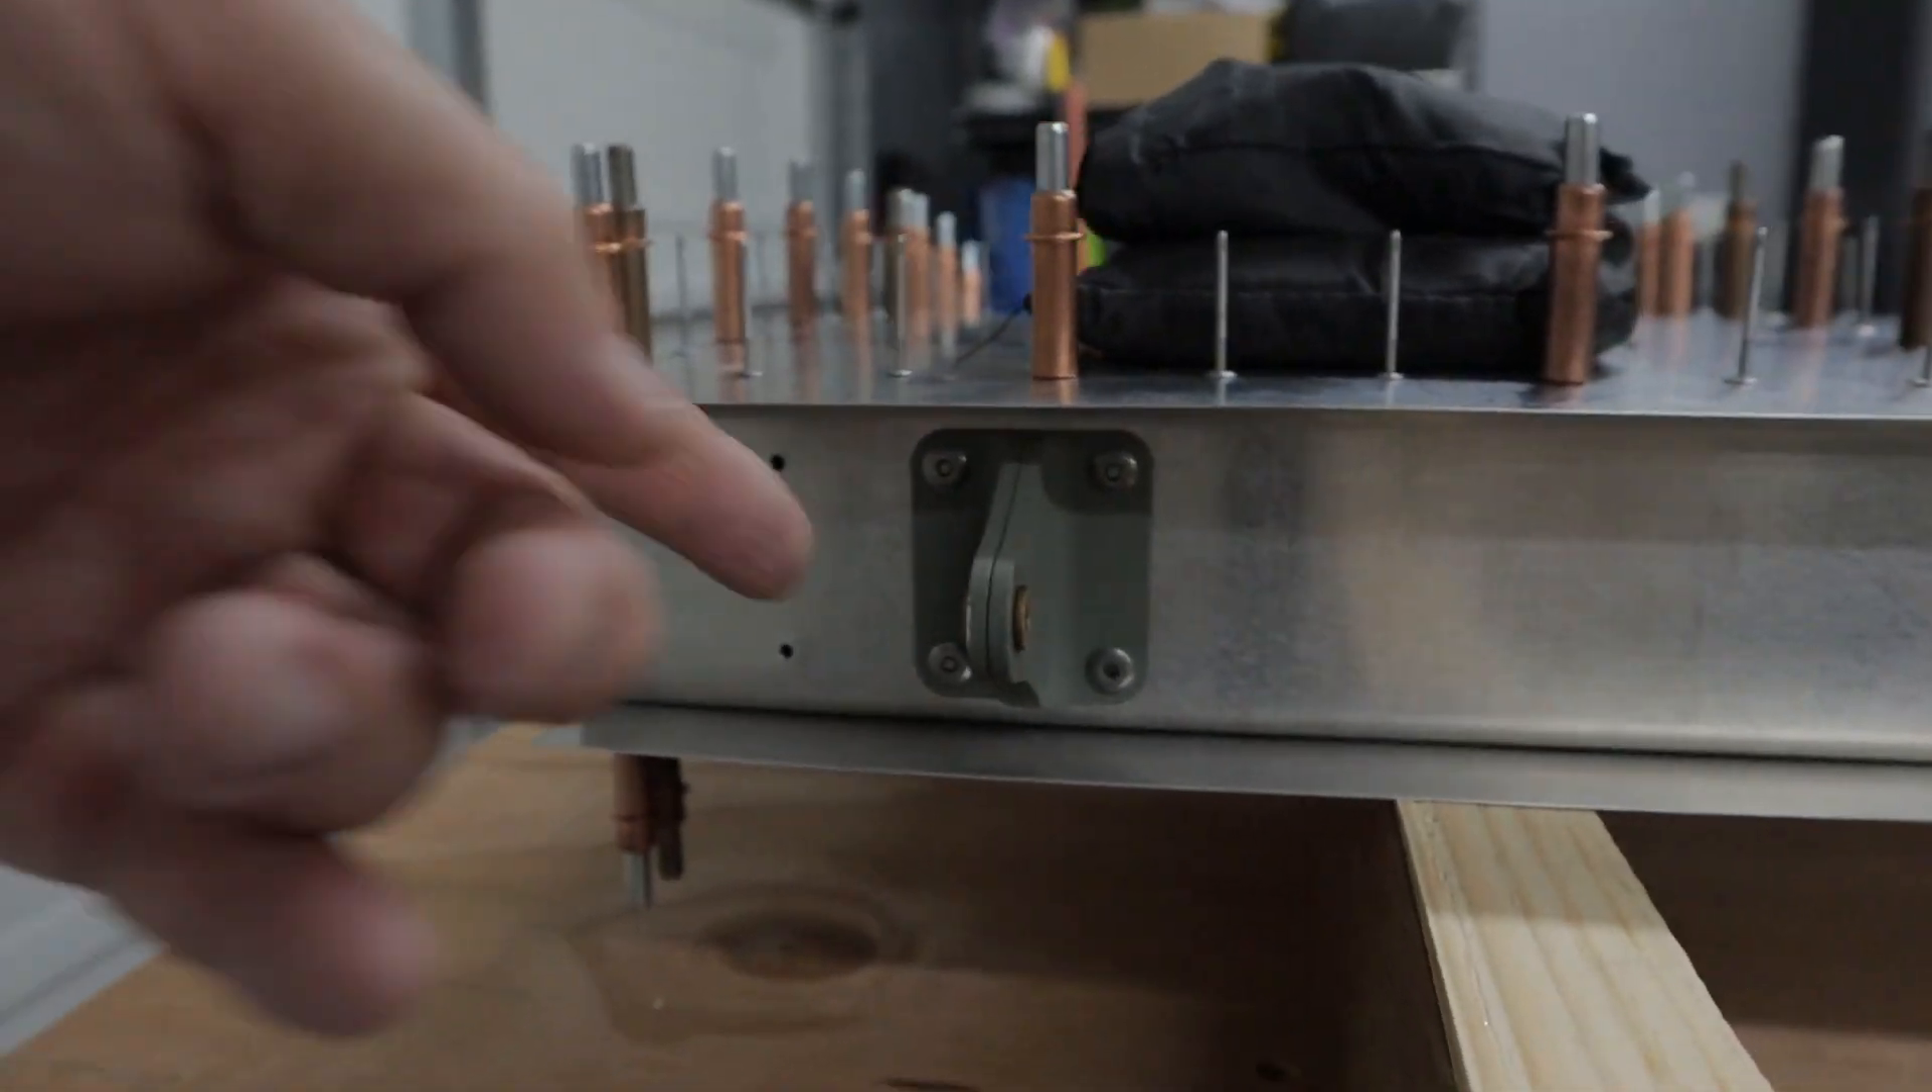And then I went ahead, riveted on the hinges to the spar.